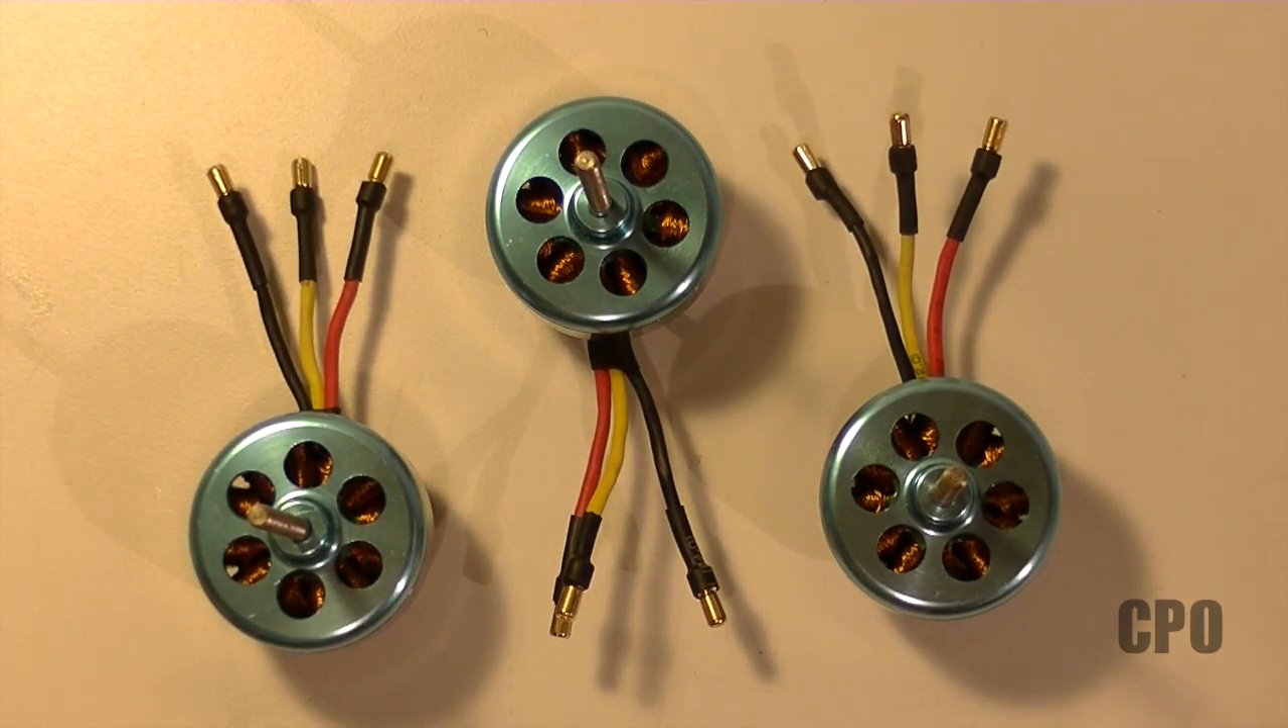I'll still need to cut the shaft and mount the prop.